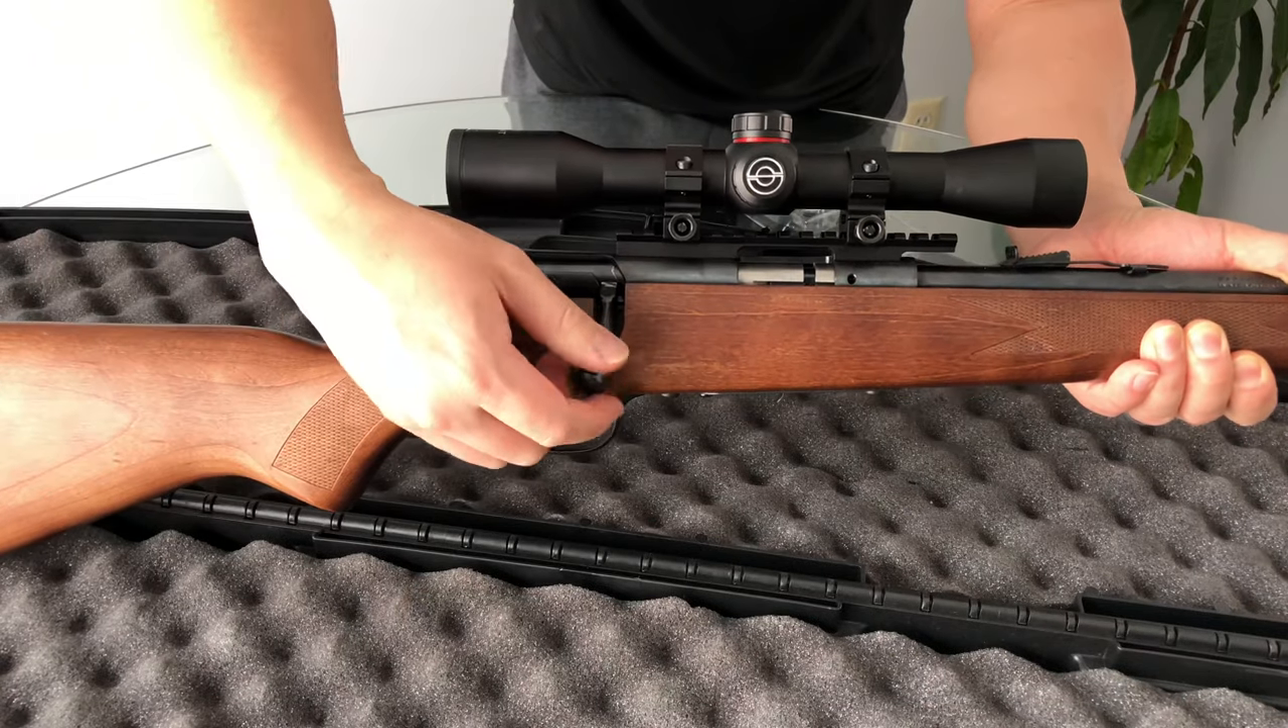The scope, the rings, the rail, they all fit into each other perfect.